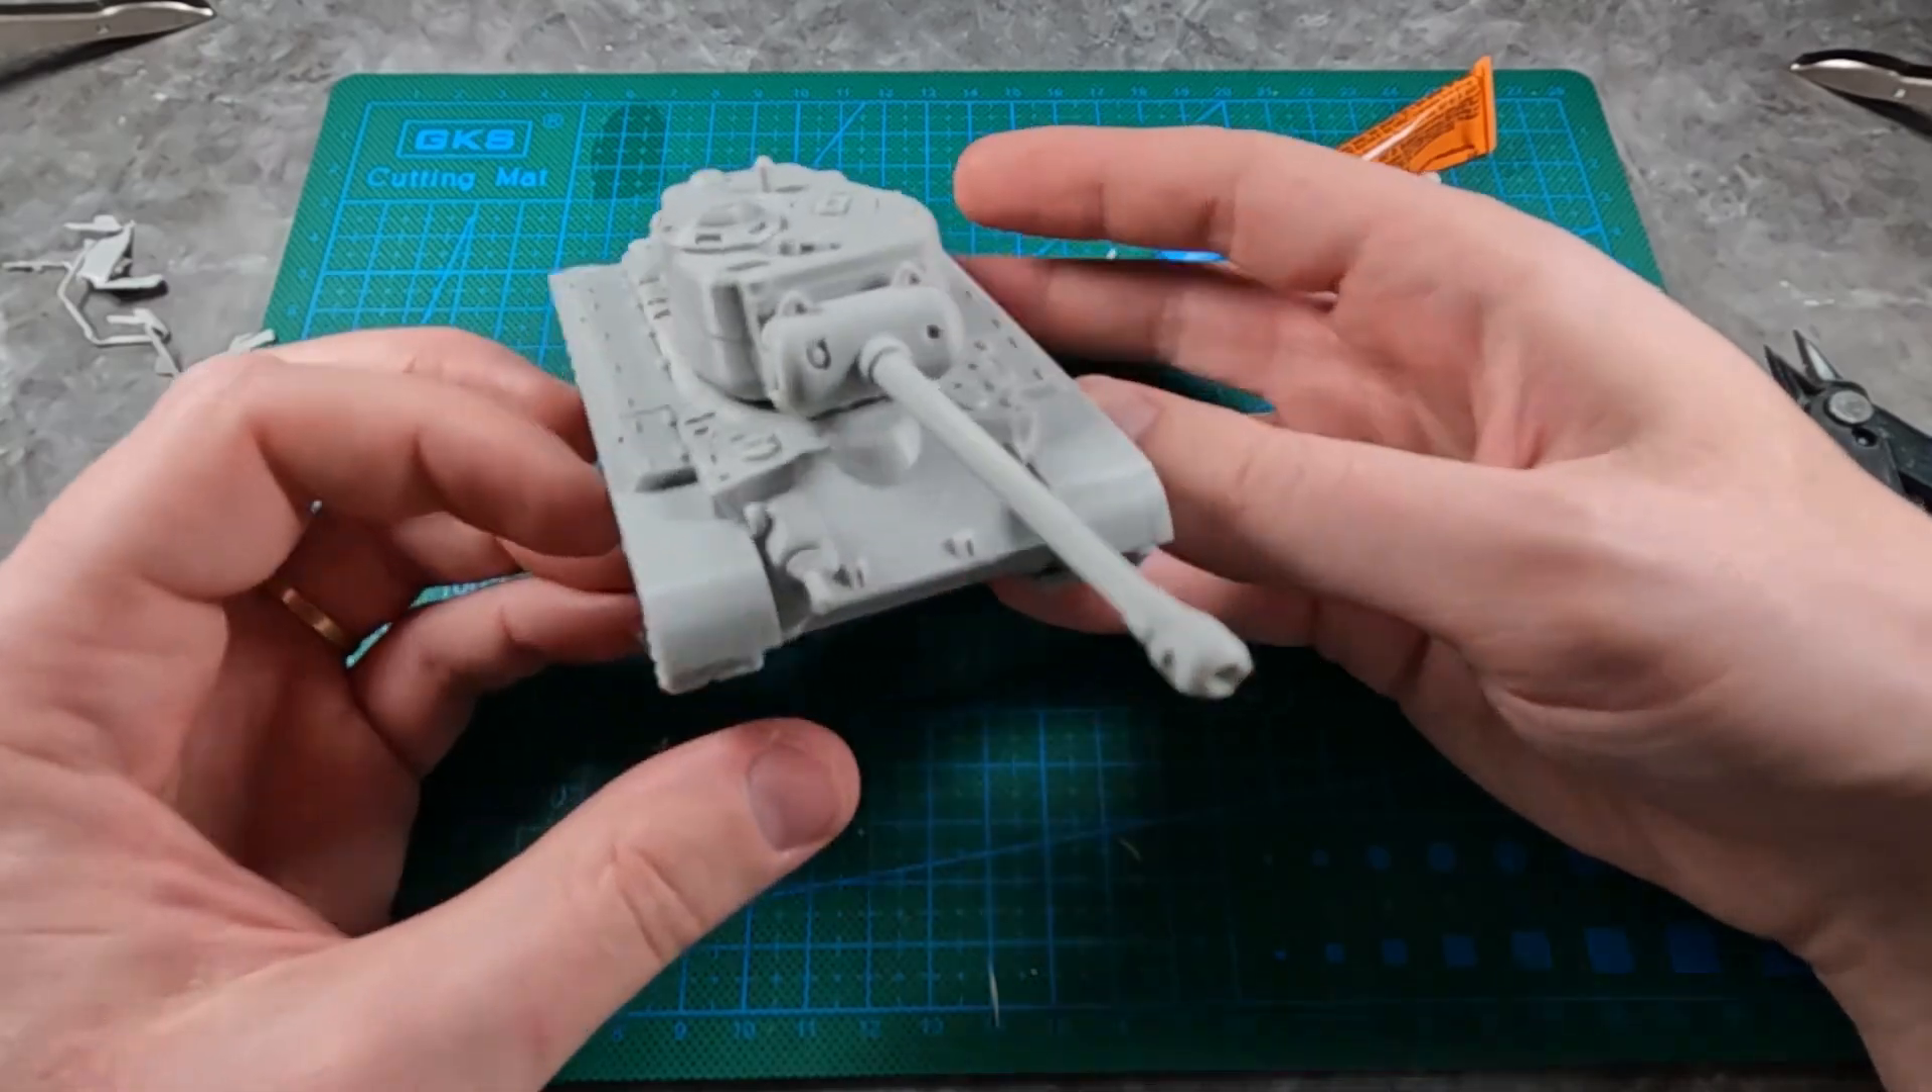And there you have the Pershing. The 28 millimeter tank from Miniature Tanks Company. The kit is assembled.